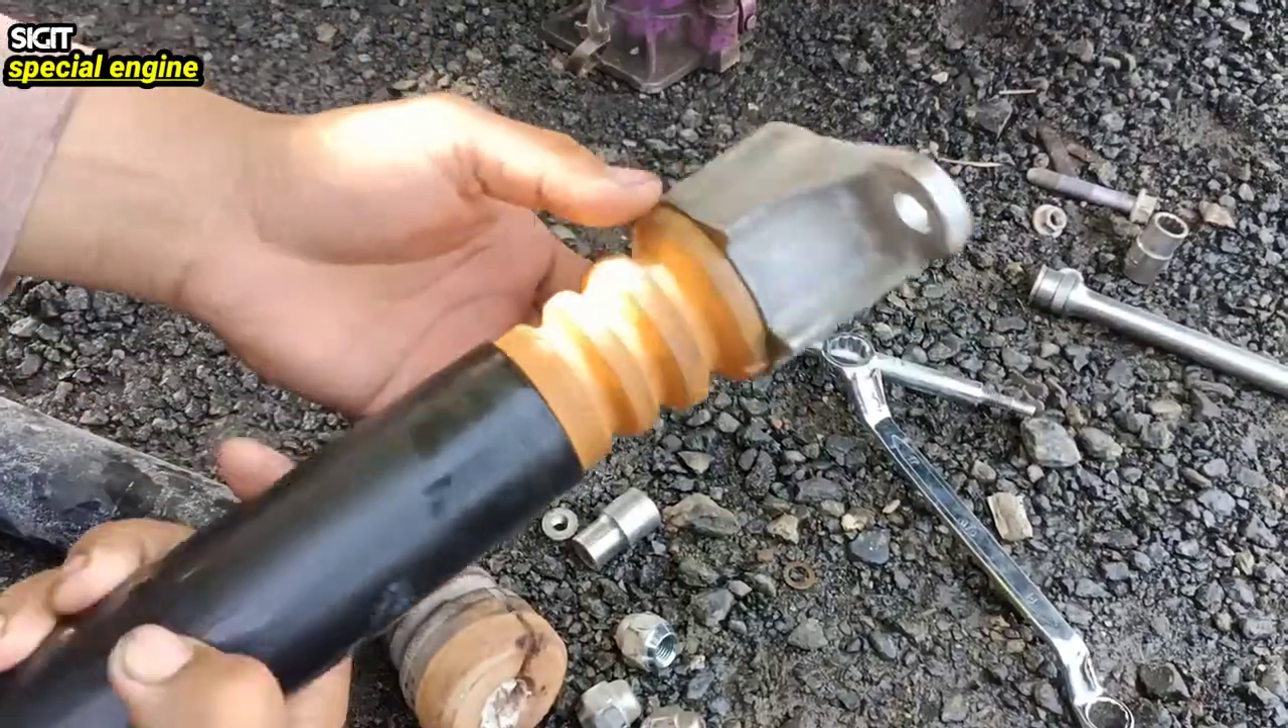Stopper yang baru udah kita pasang ya tinggal kita pasang di absorbernya.